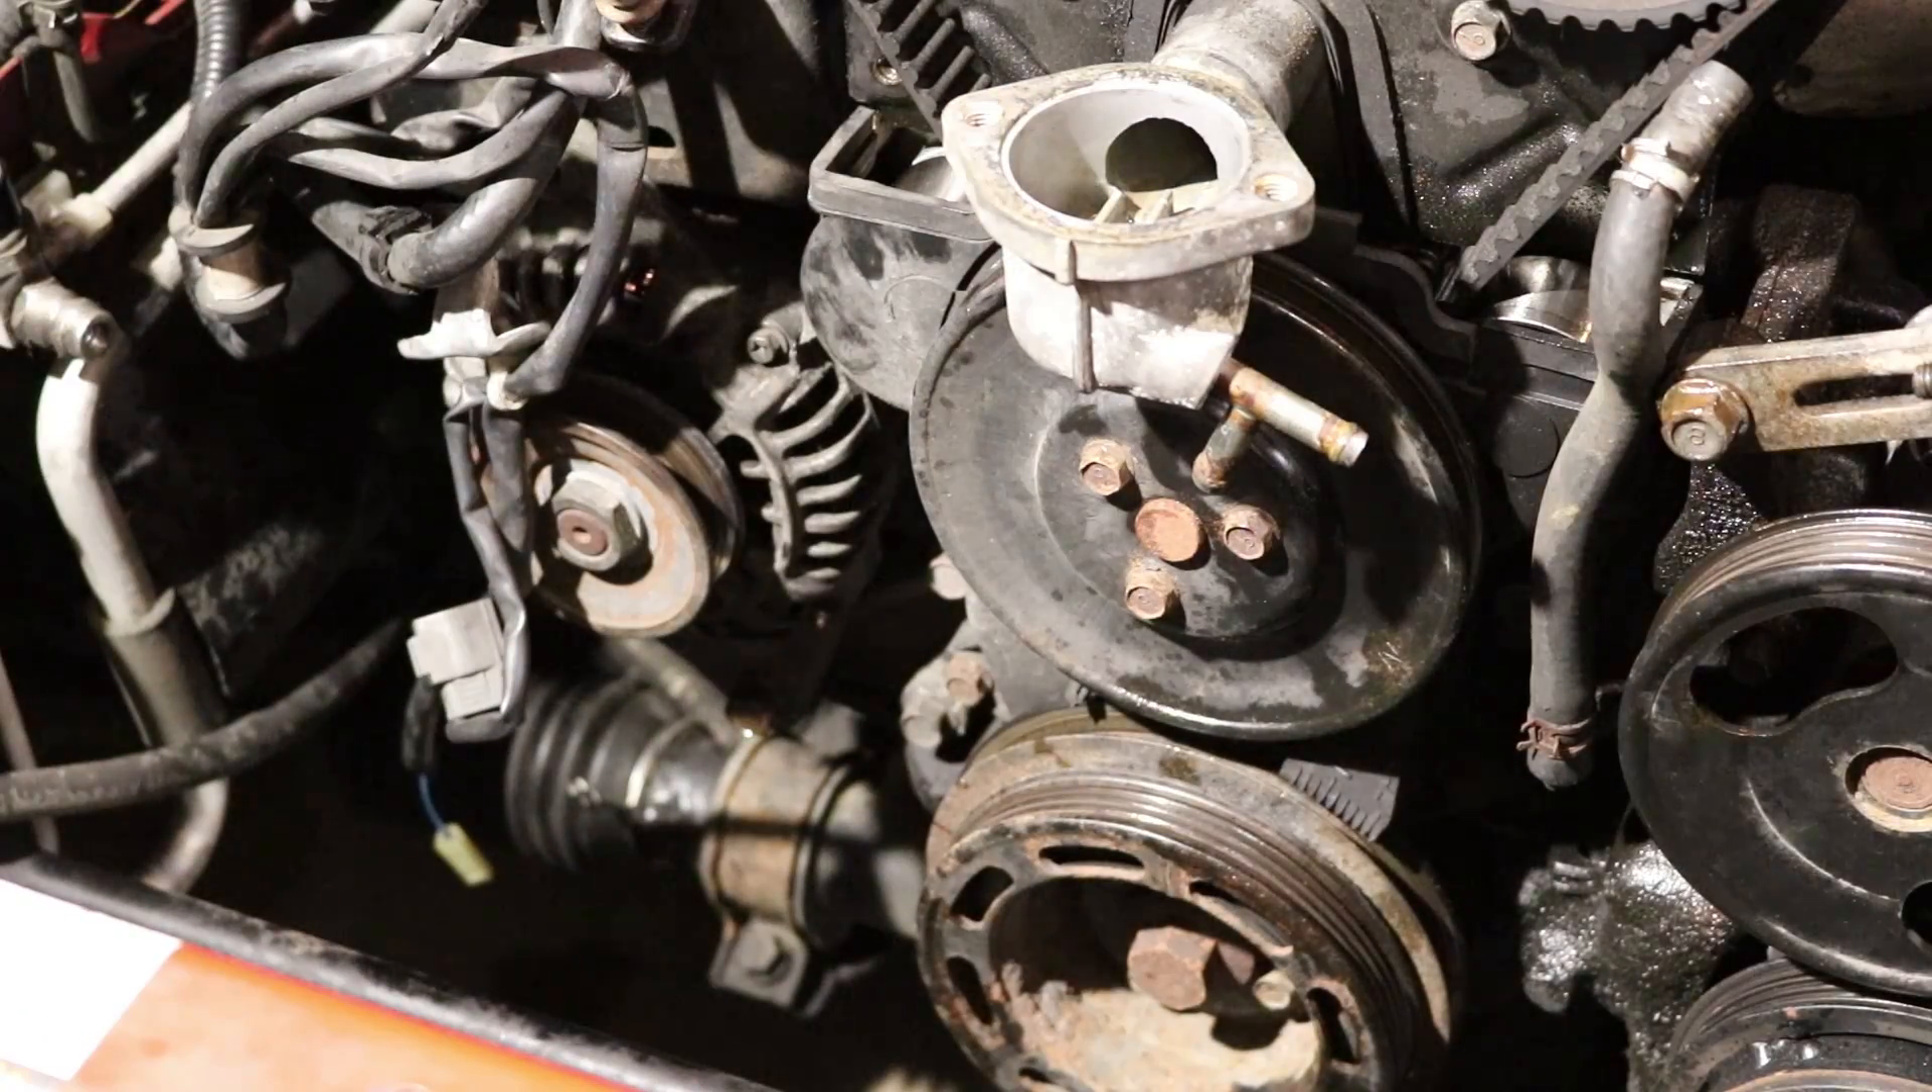Alright, so we got both of the accessory belts off.